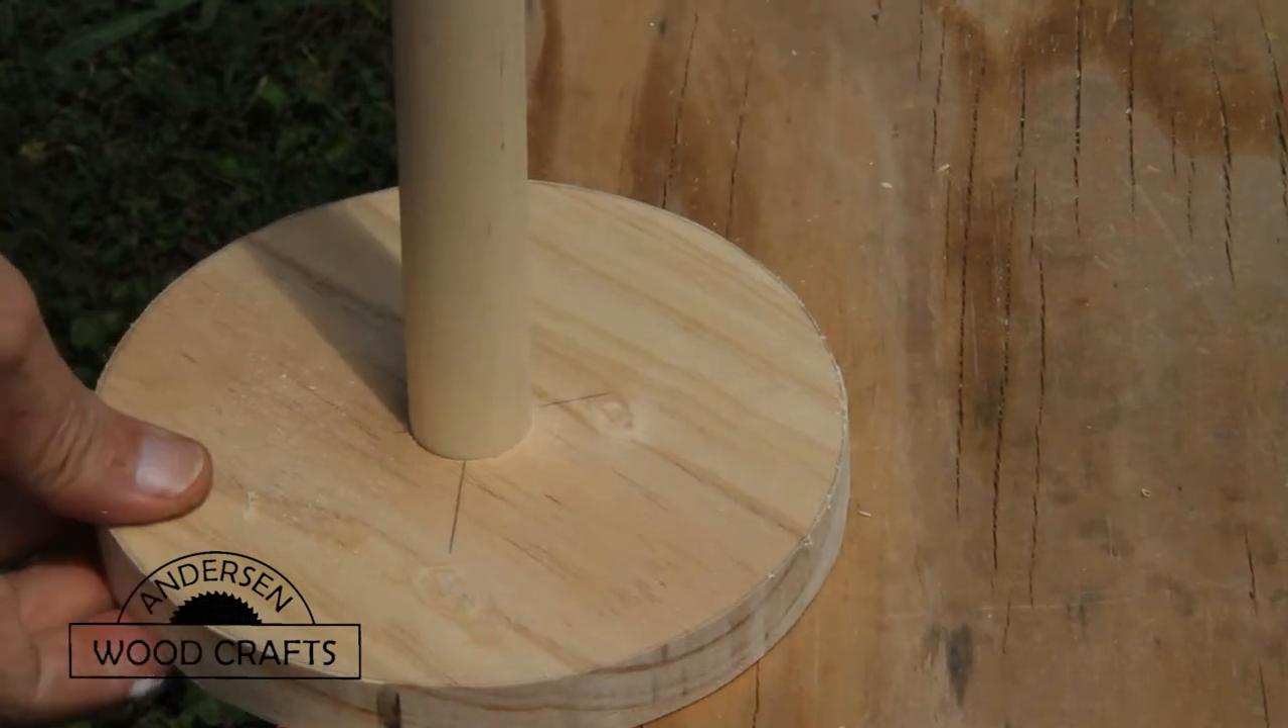I'm using a one inch dowel, so it's a one inch bit. Perfect fit.